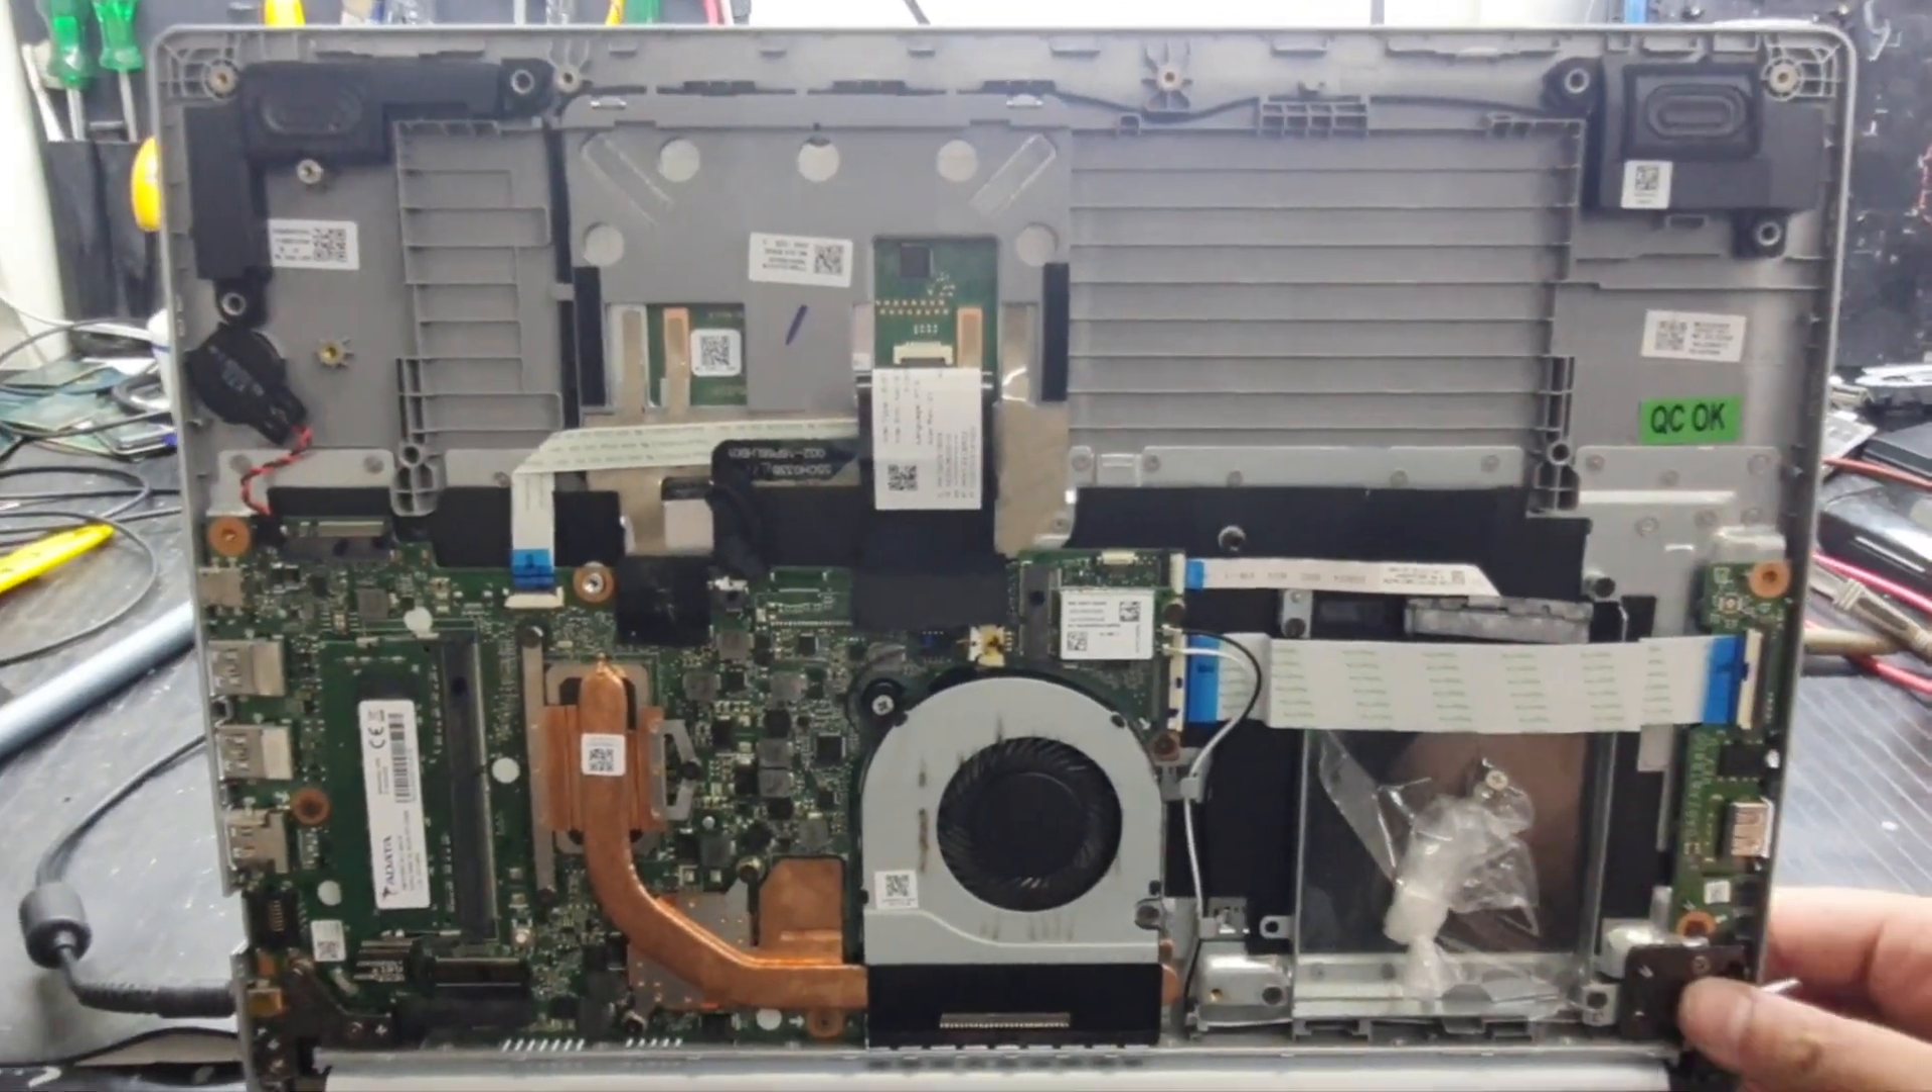Tá sem o SSD, né? O NVMe é sem a bateria, por enquanto, tá?